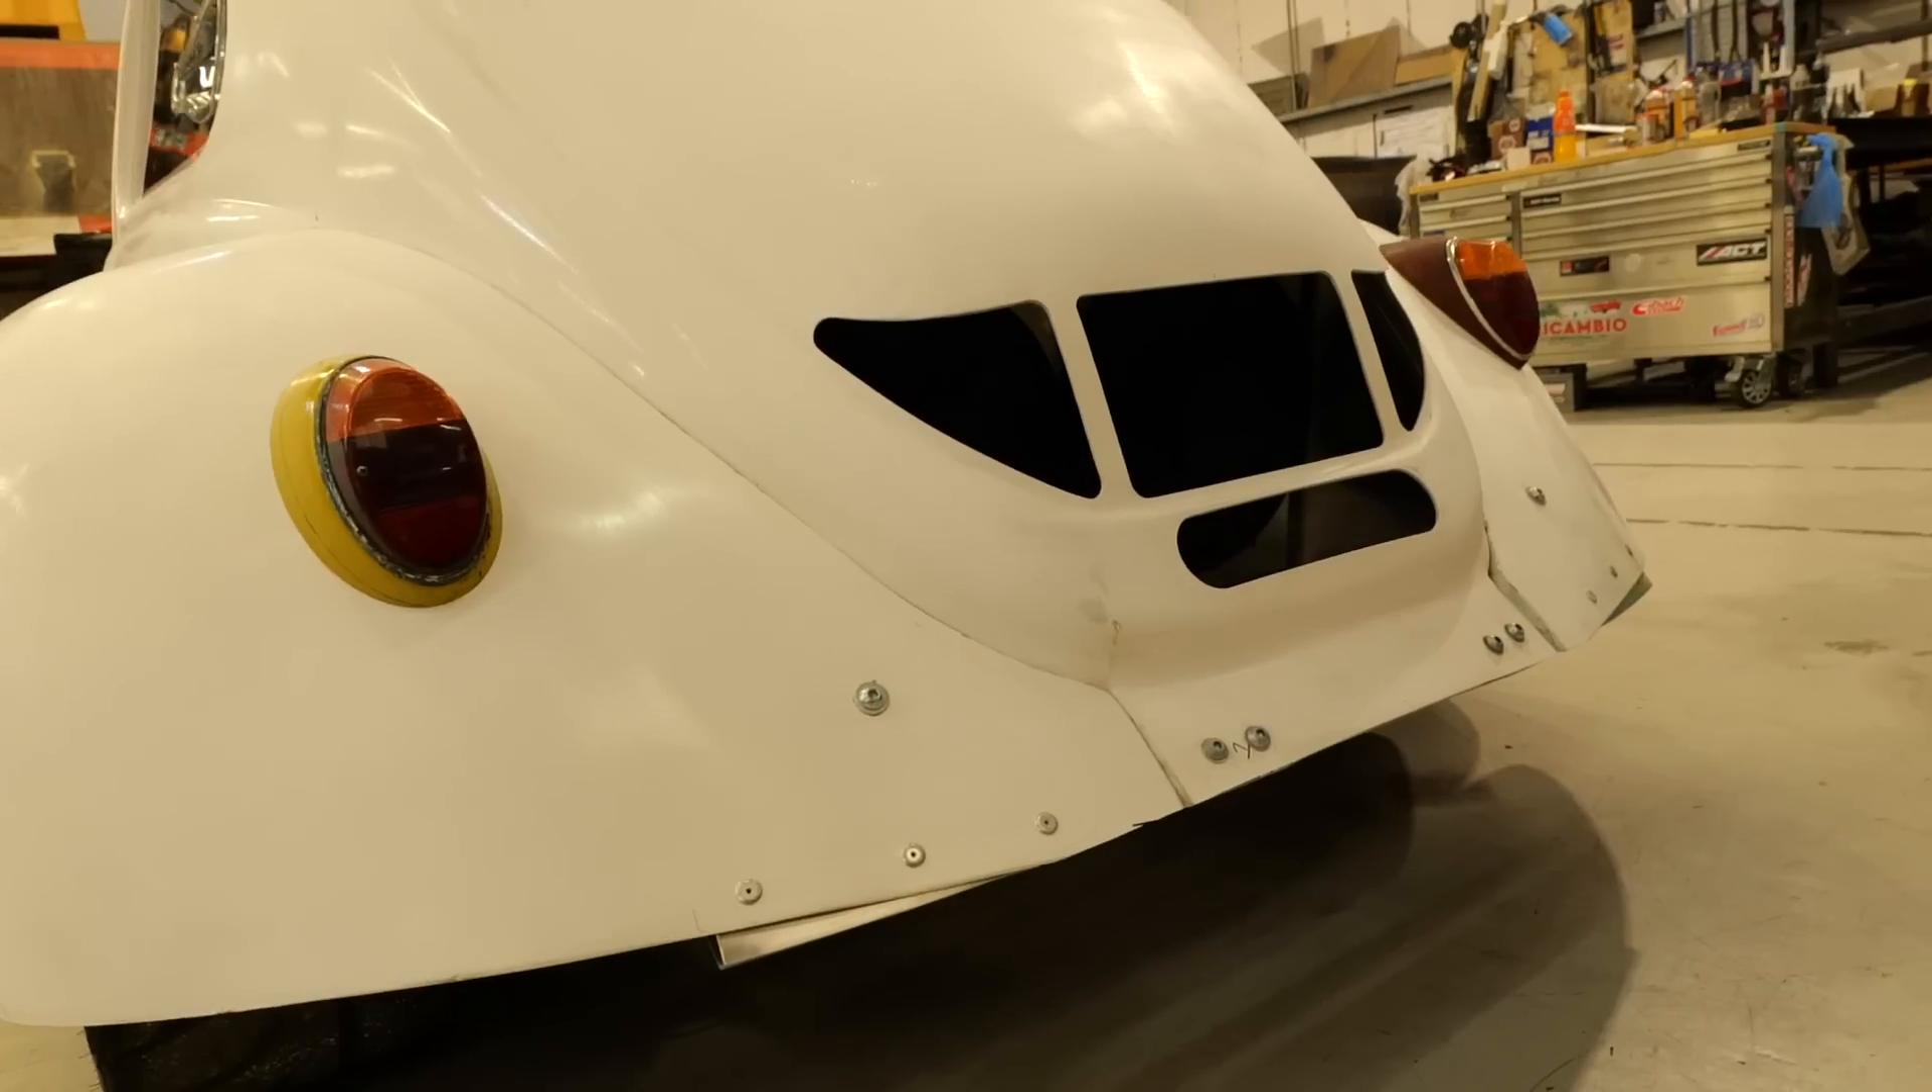So we put the rear lights on today.